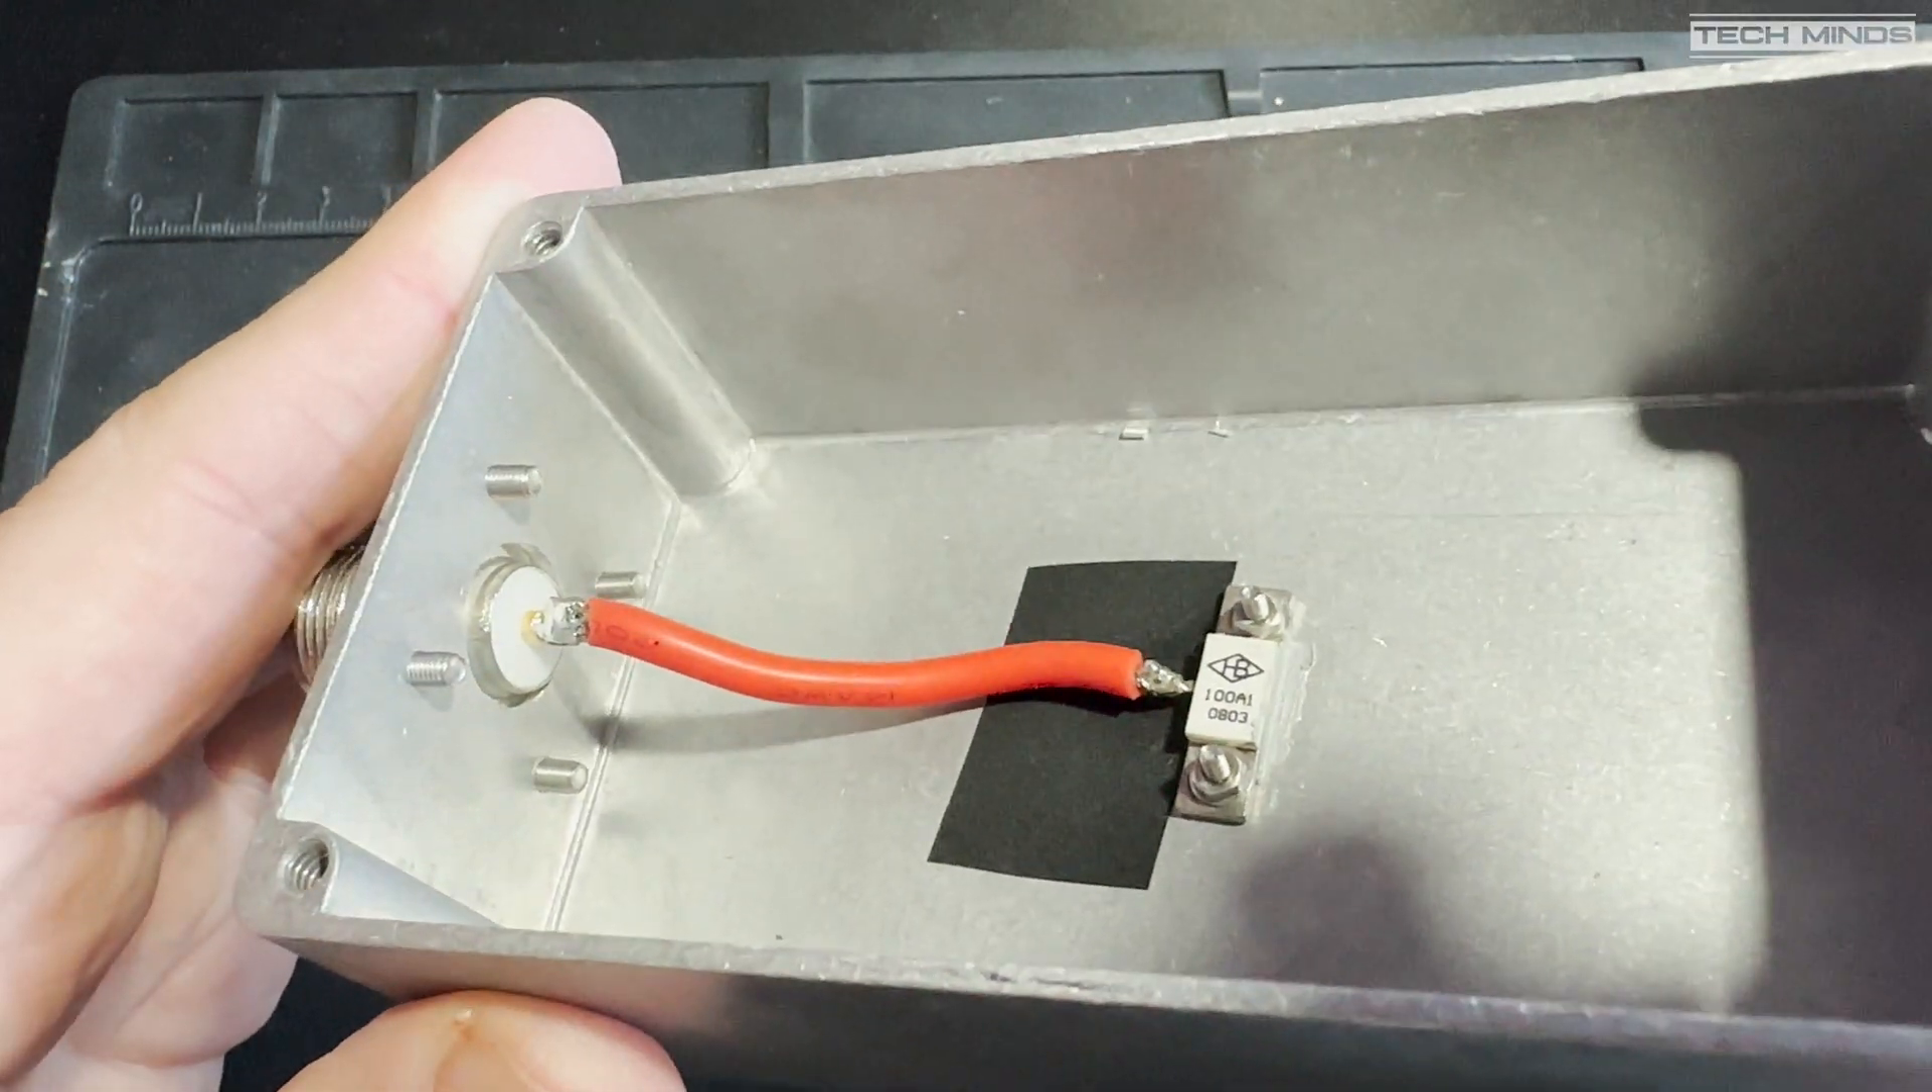Now, you may also be wondering why there's only one wire connected between the socket and the resistor.